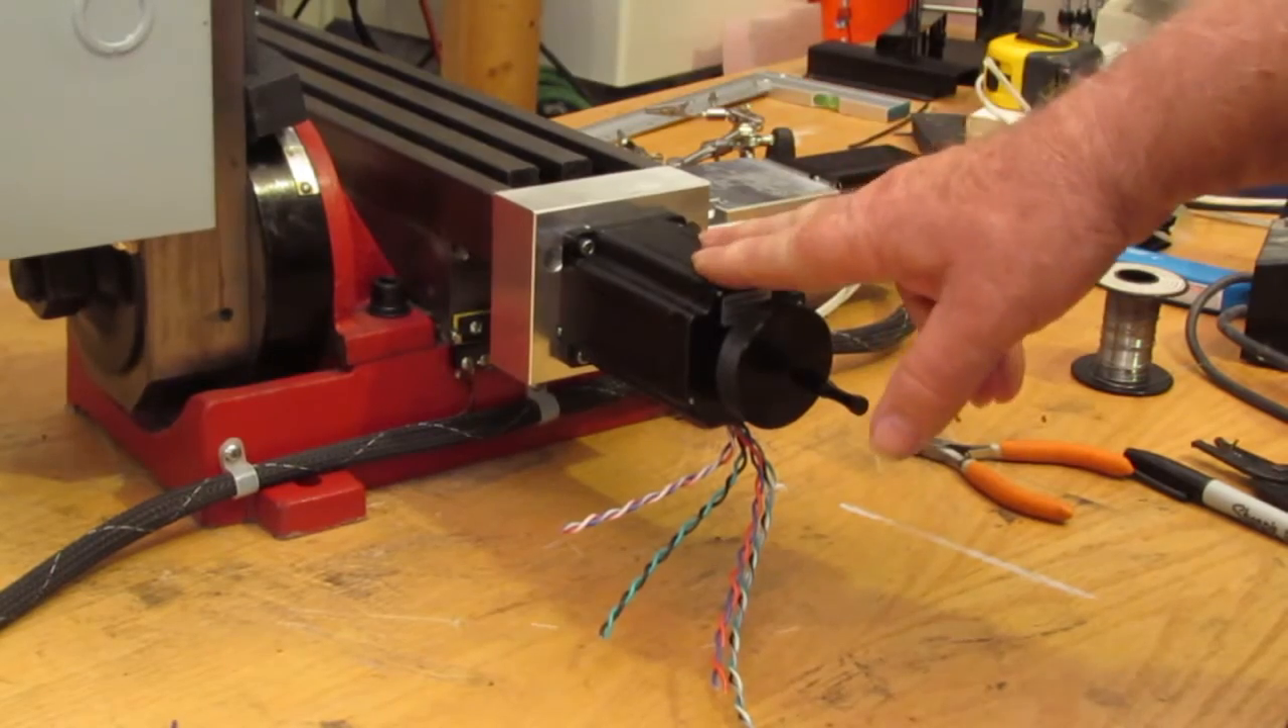Okay um now that i got the z-axis finished and the limit switch wiring done uh i put the uh x uh stepper motor back on.